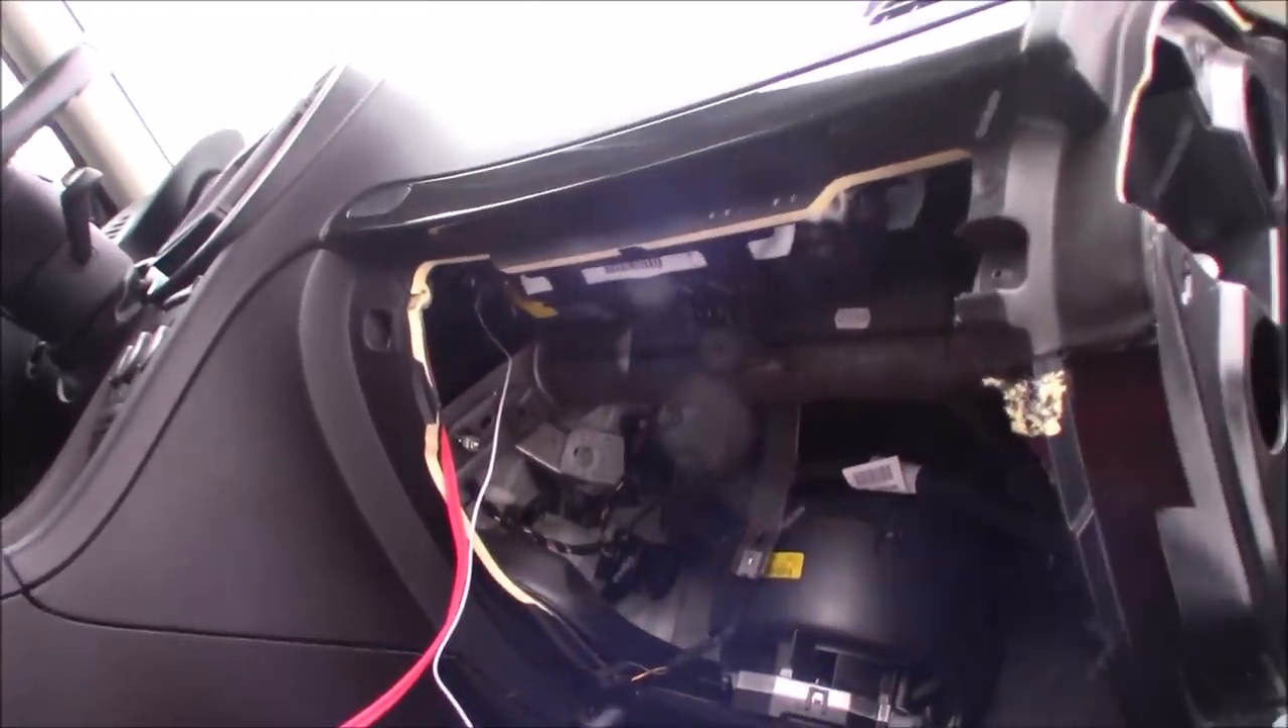So I have removed the glove box.